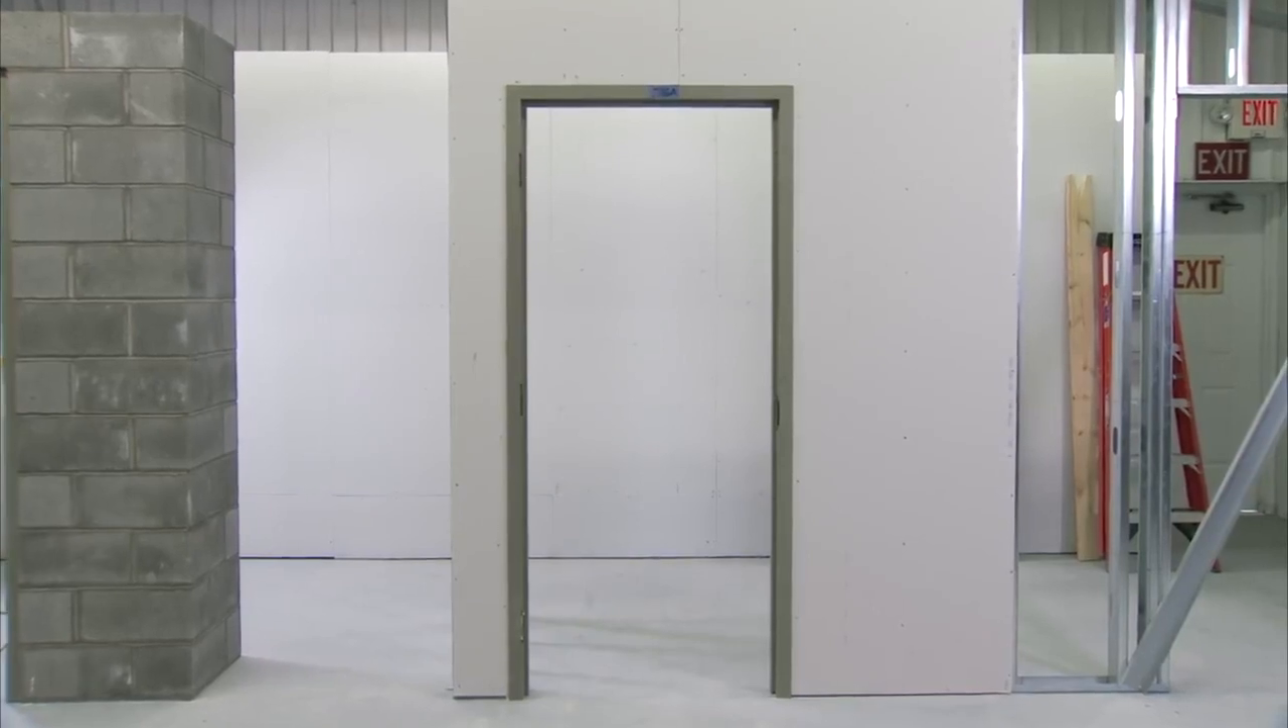The frame installation is now complete and ready for the next stage of construction.